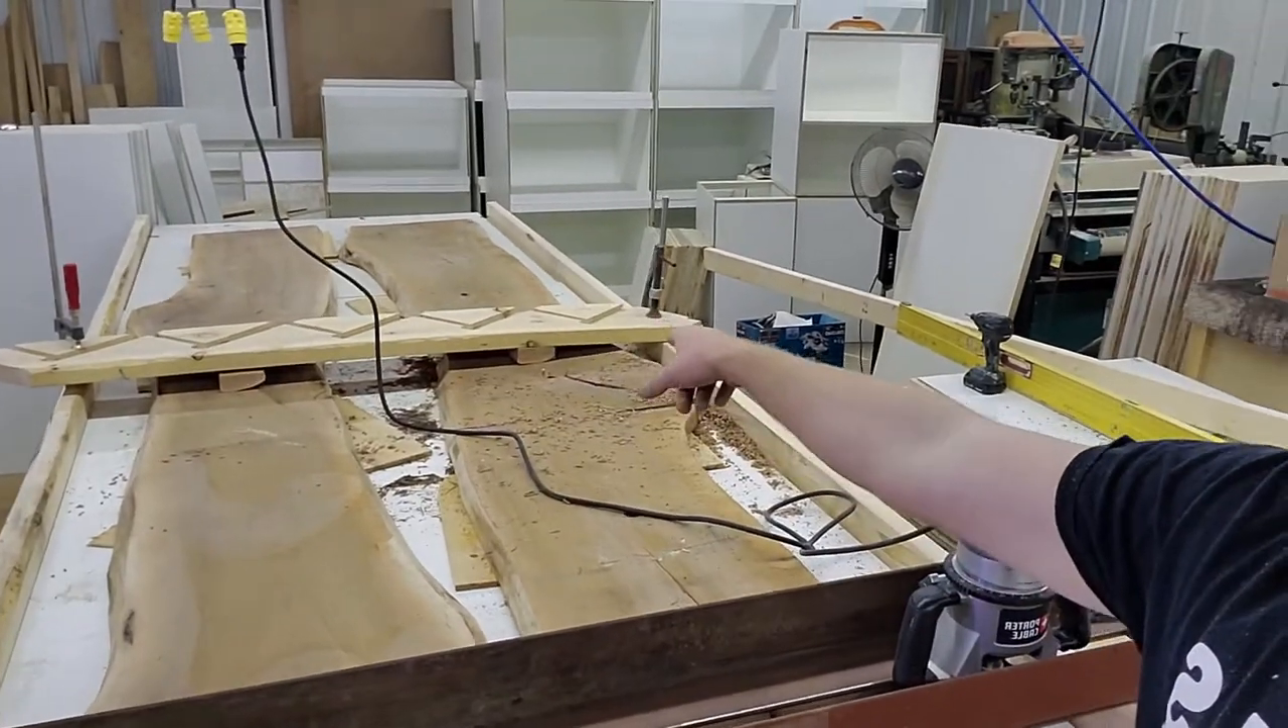Now I got this board in the middle here clamping everything down.